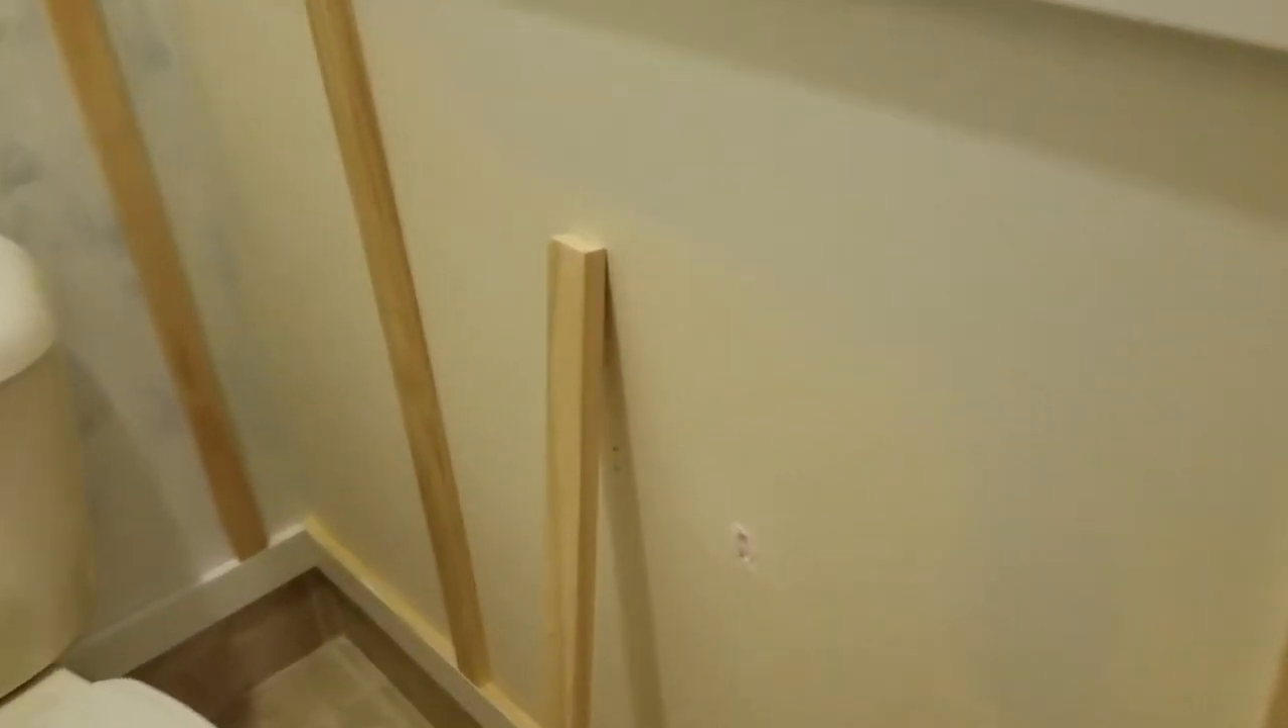I have every board nailed in ready to go except for this one here.